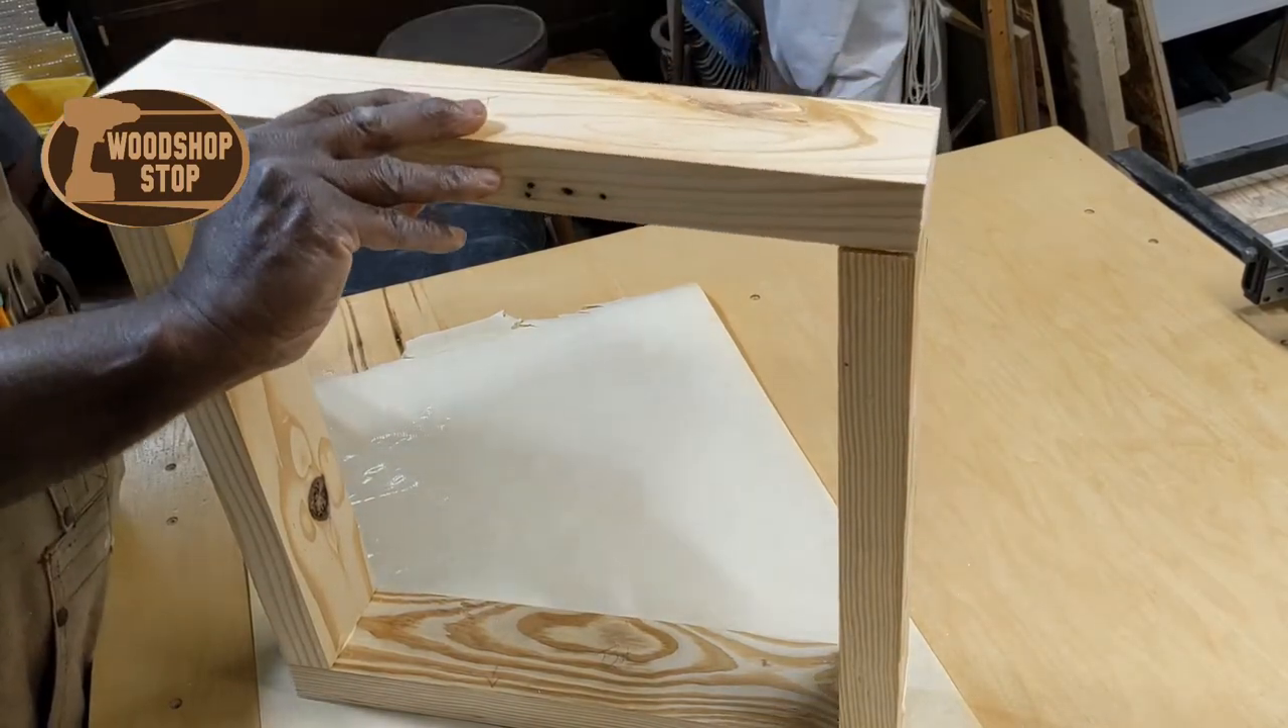Okay, now we've got the assembly. These legs went together rather easy, simple.